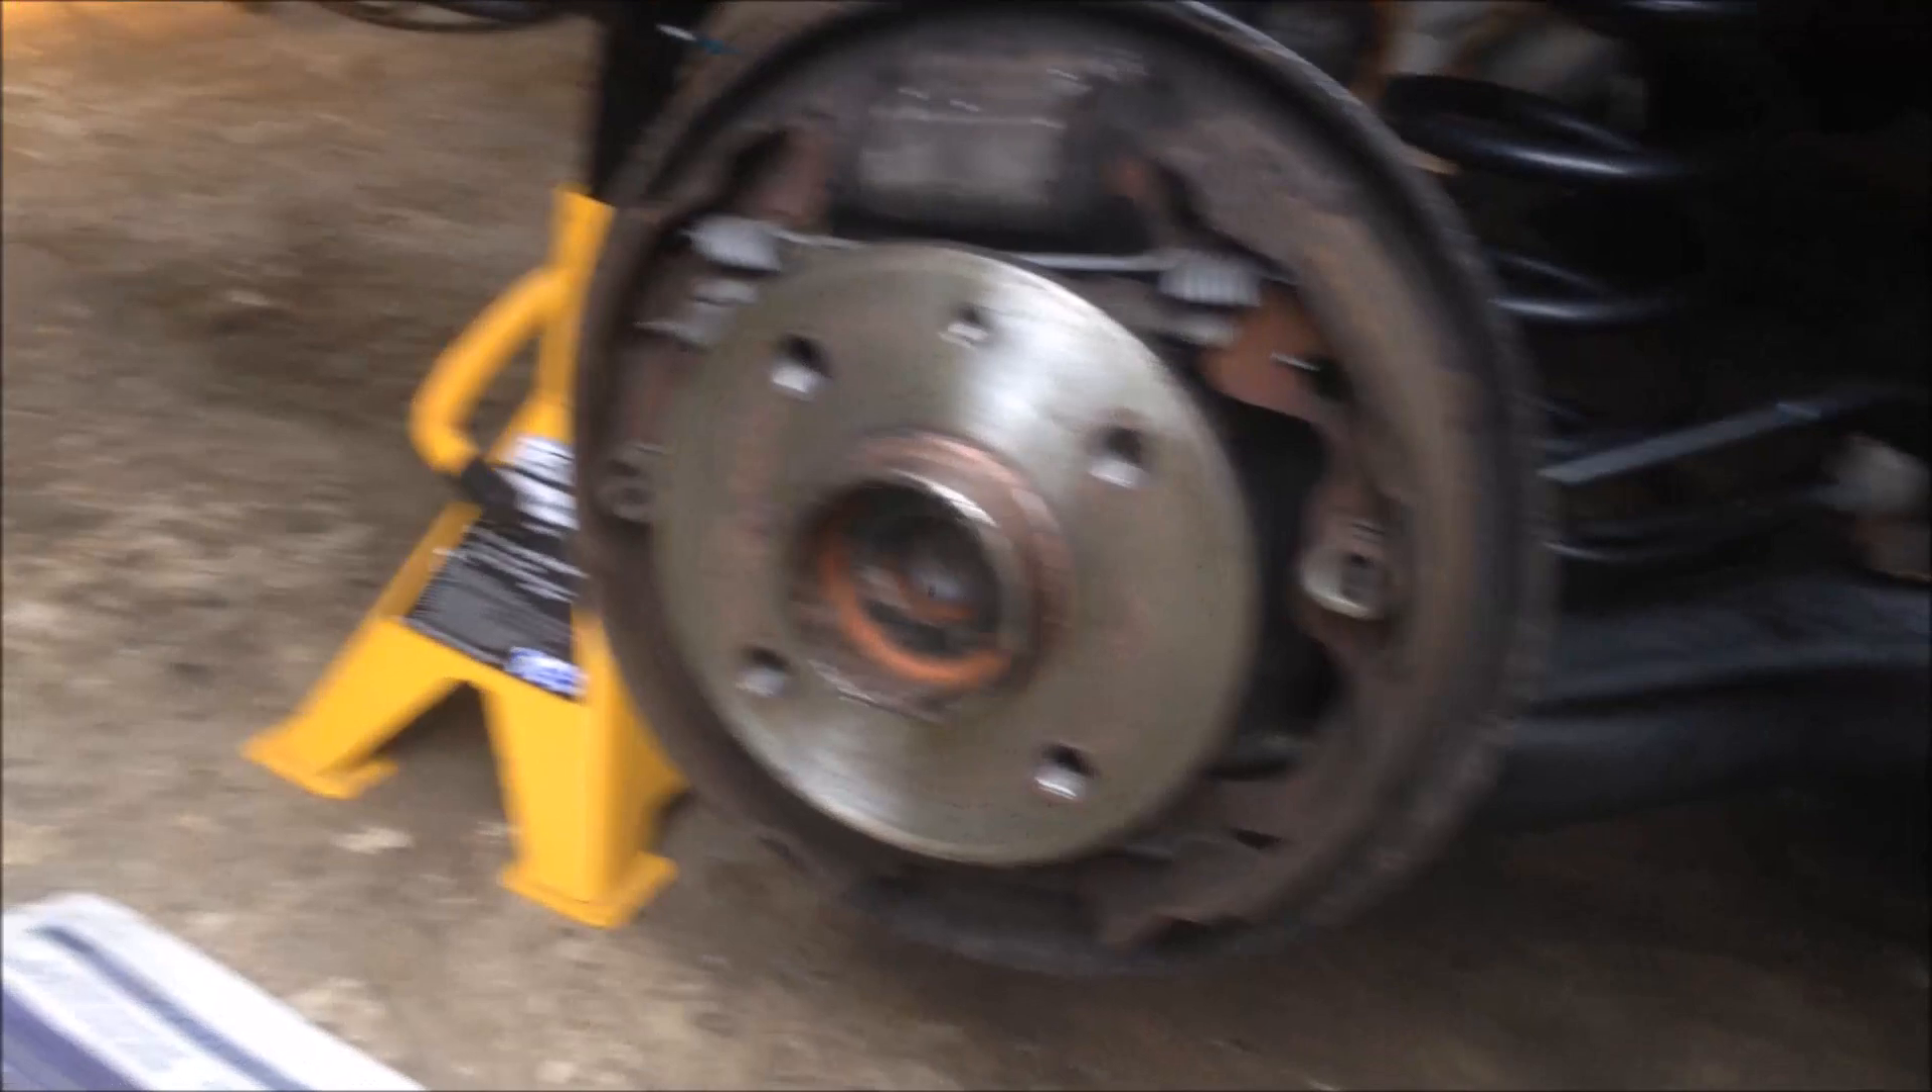Now we have the drum removed.